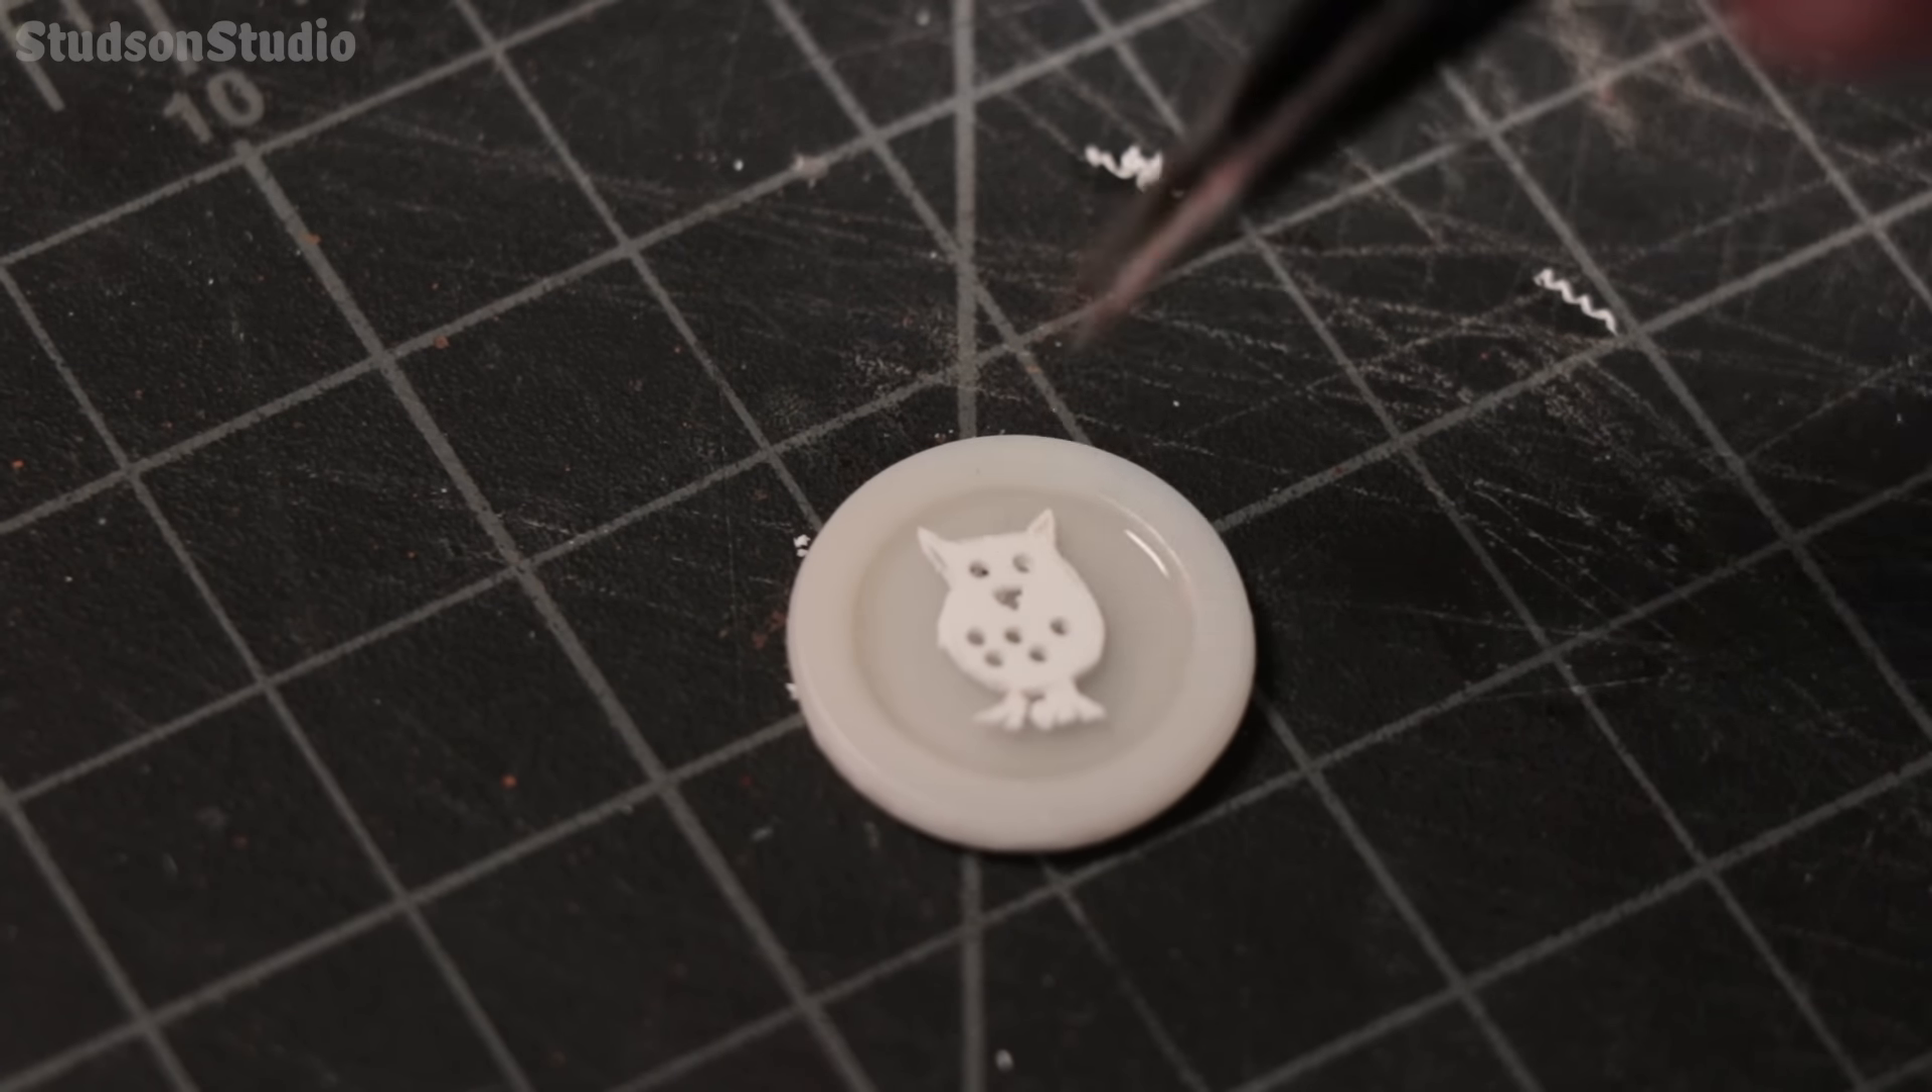Then using a little scrap of plasticard I sculpted out a crude little owl then pin viced out his eyes and the five little holes on his chest and then glued it down with some modeling cement.